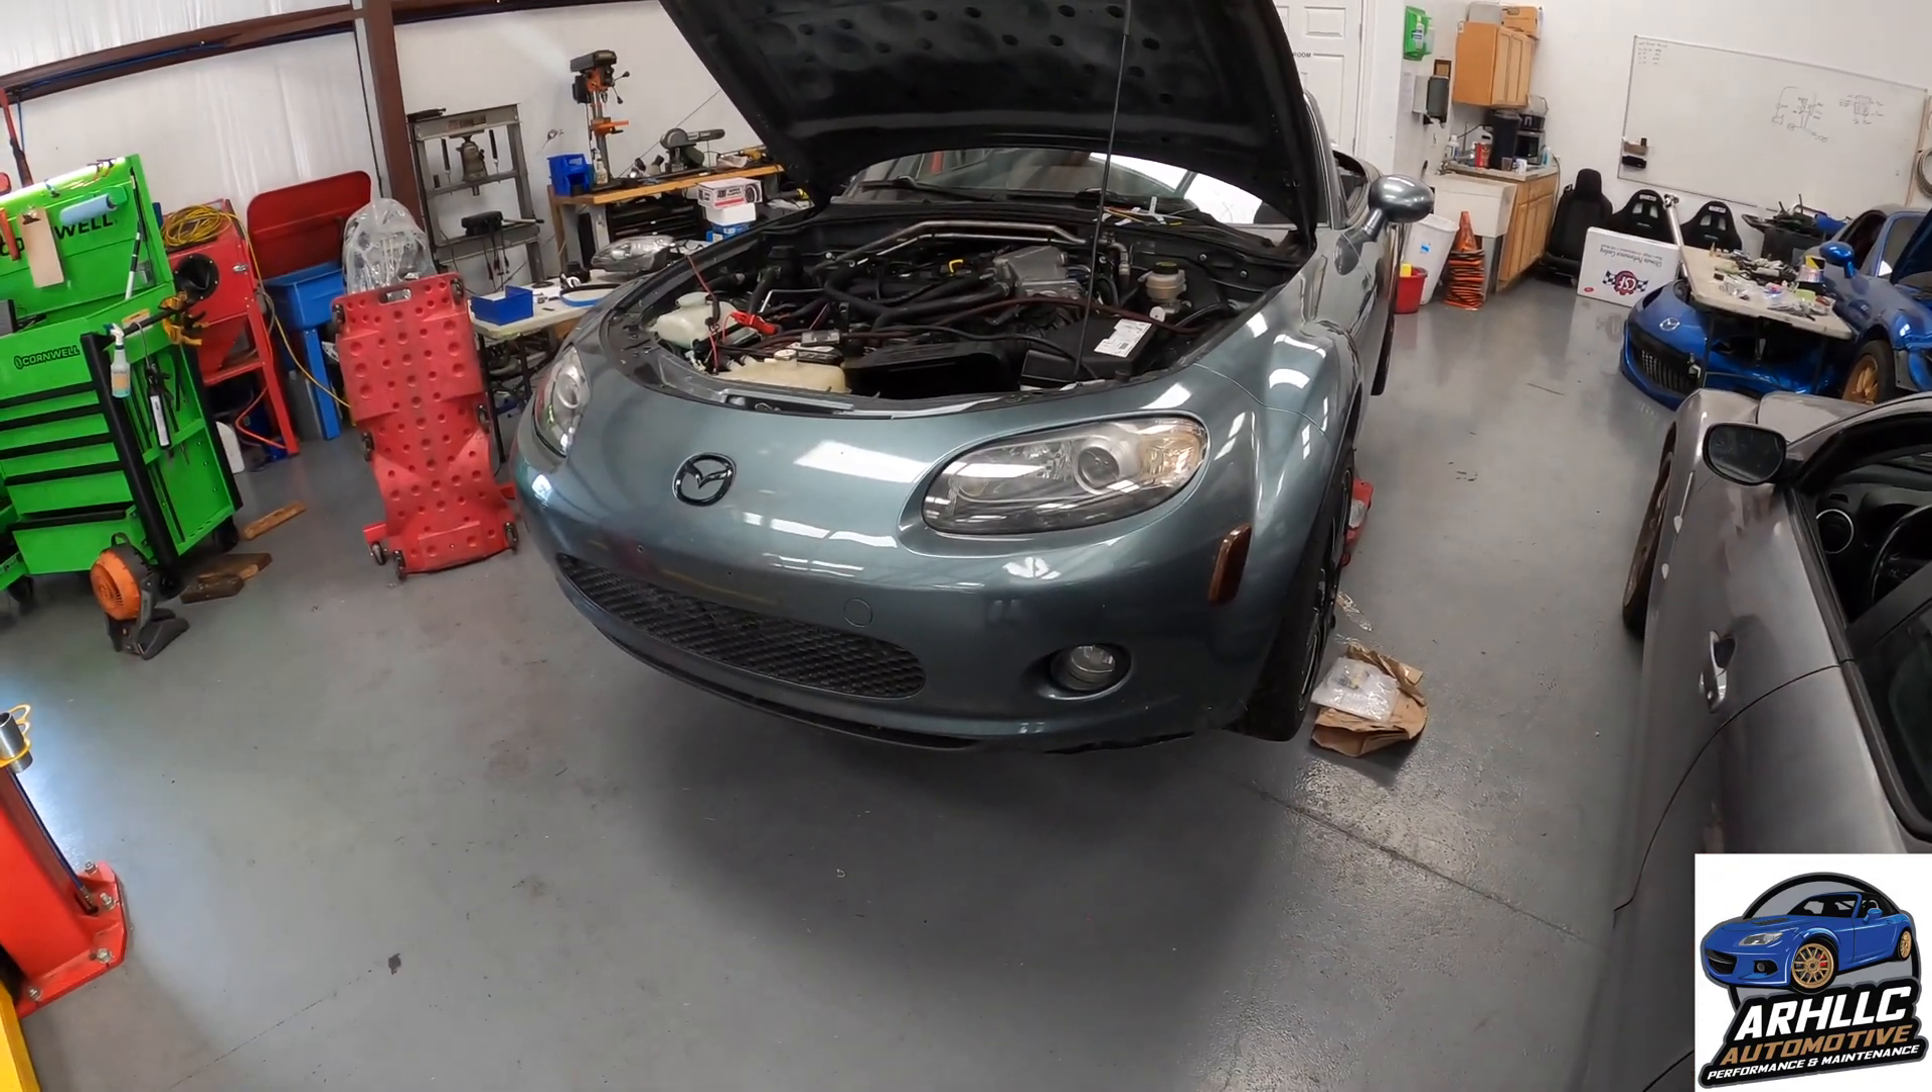But the front end's back on, because now we have all the lights working and everything.